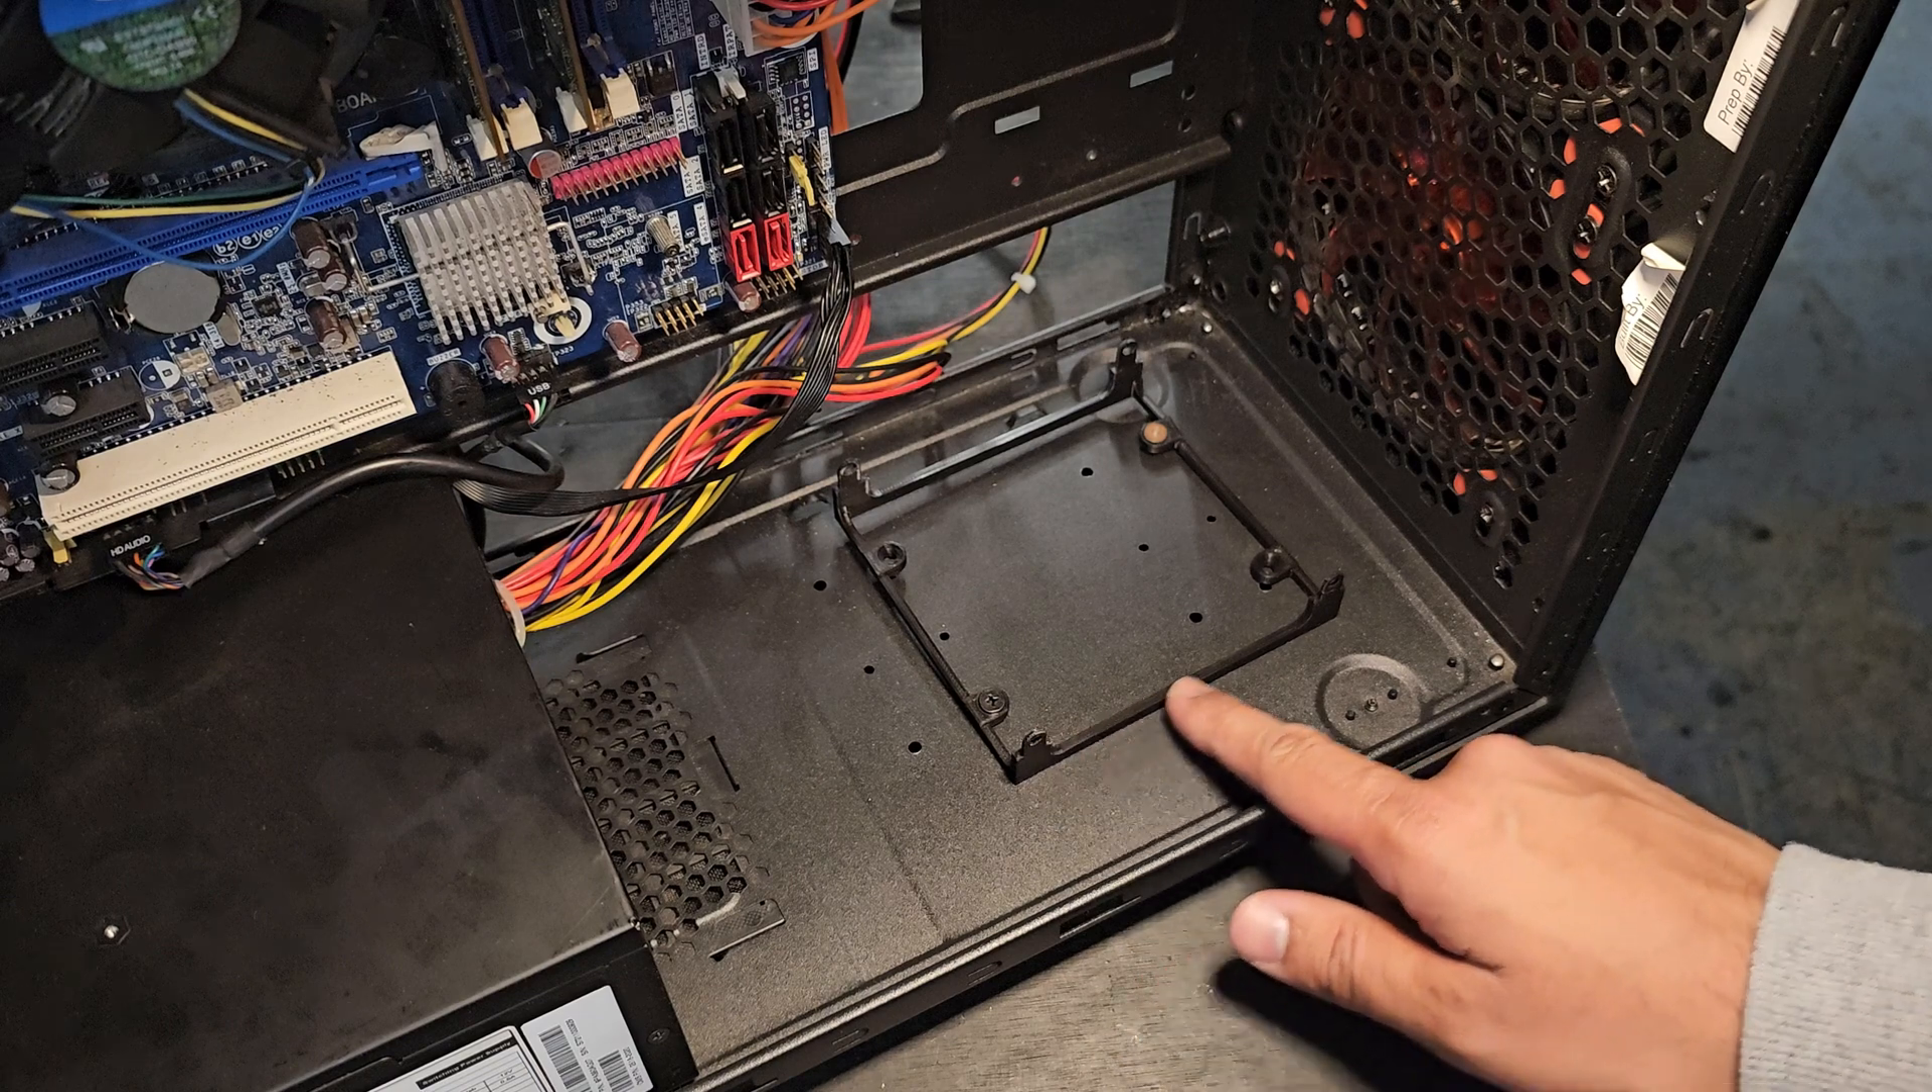So i put the base plate in i 3d printed and i just screwed it in on the bottom of the case and you can basically use this to build a tower of hard drives as high as you like.